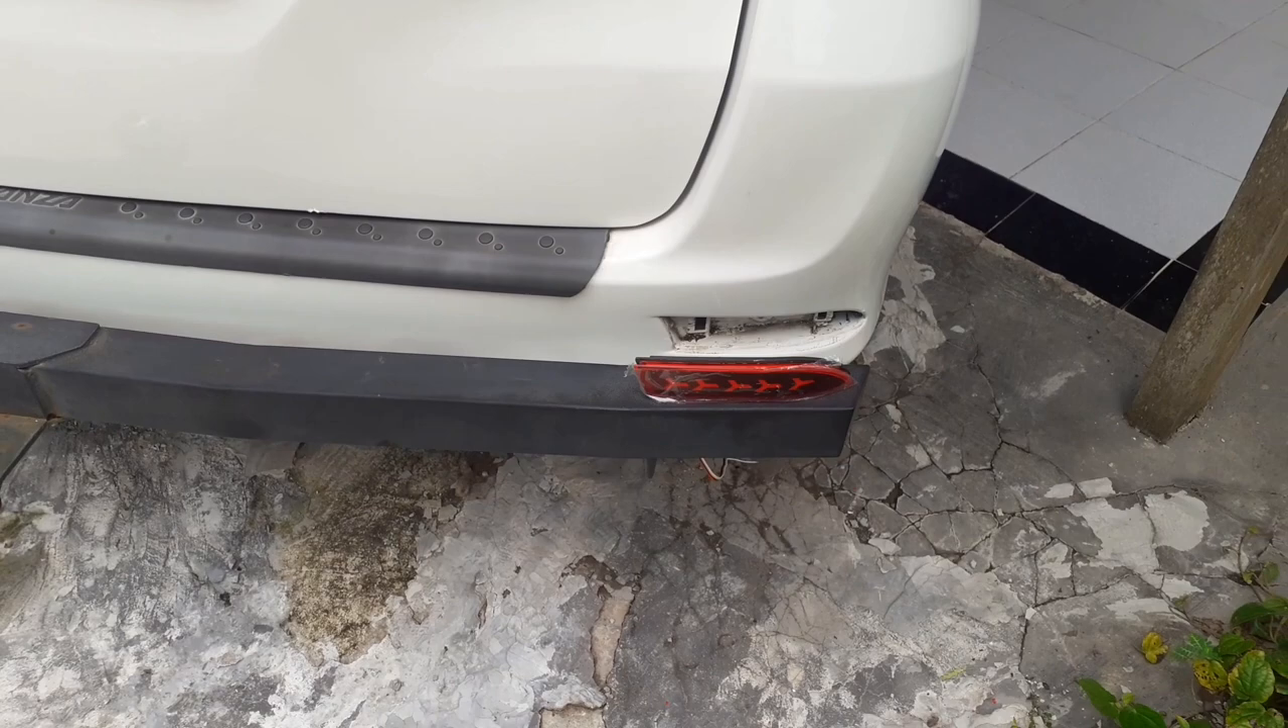Reflektor mata kucing yang lama itu yang bawaan sudah saya buka, tinggal pasang.